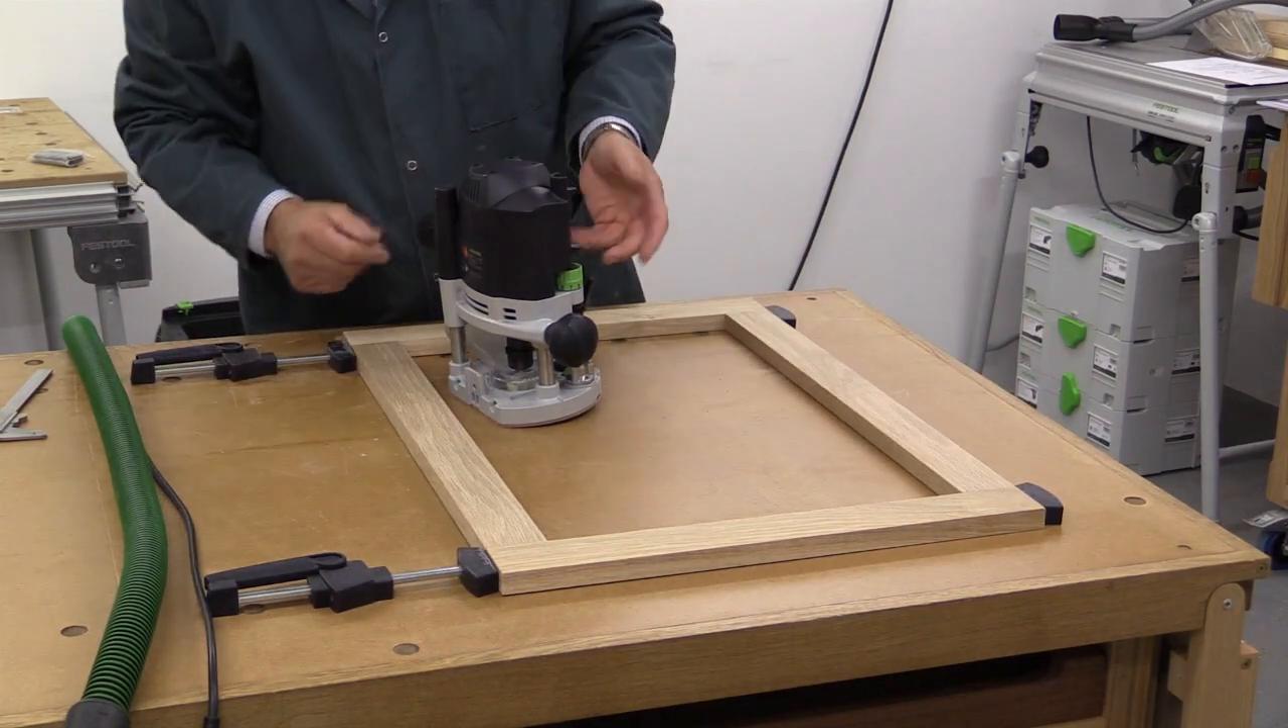So the frame is now mounted on my bench with these two clamps there and there.